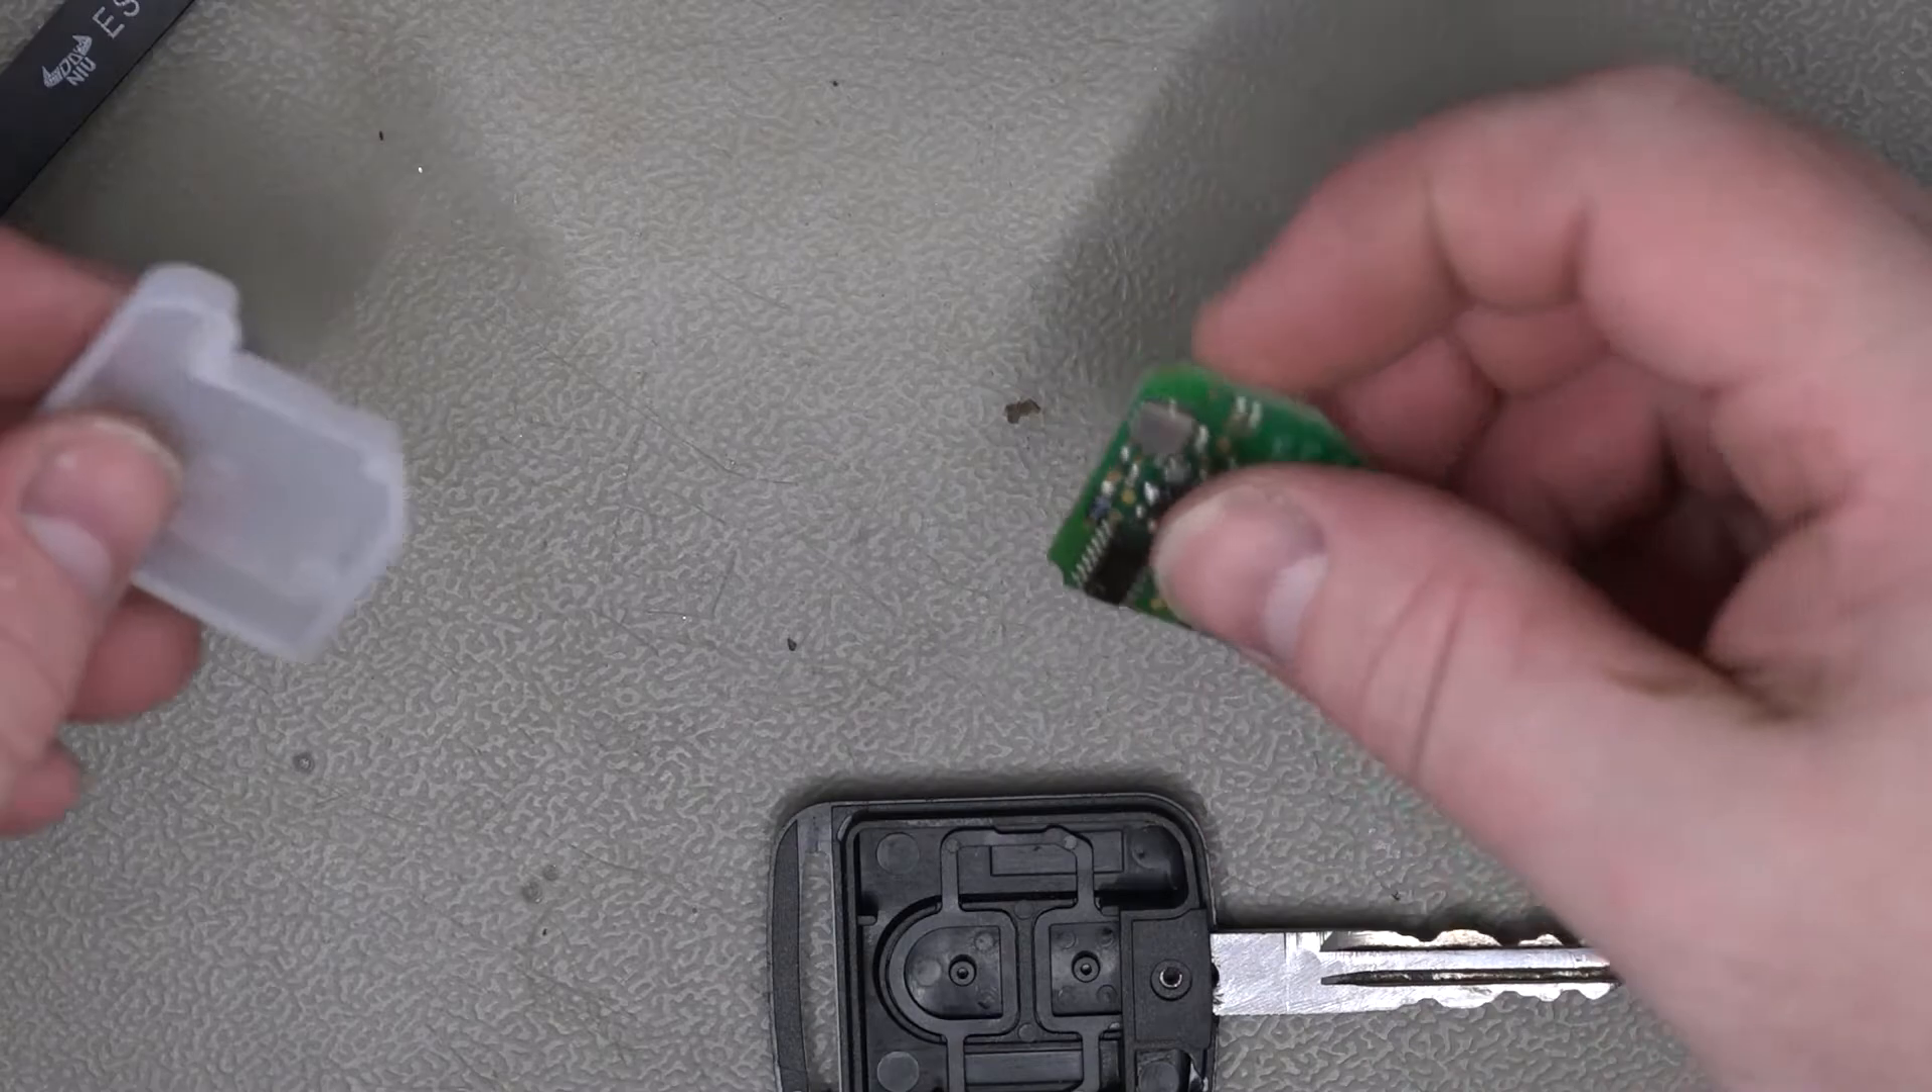So we've got keyblade in there.